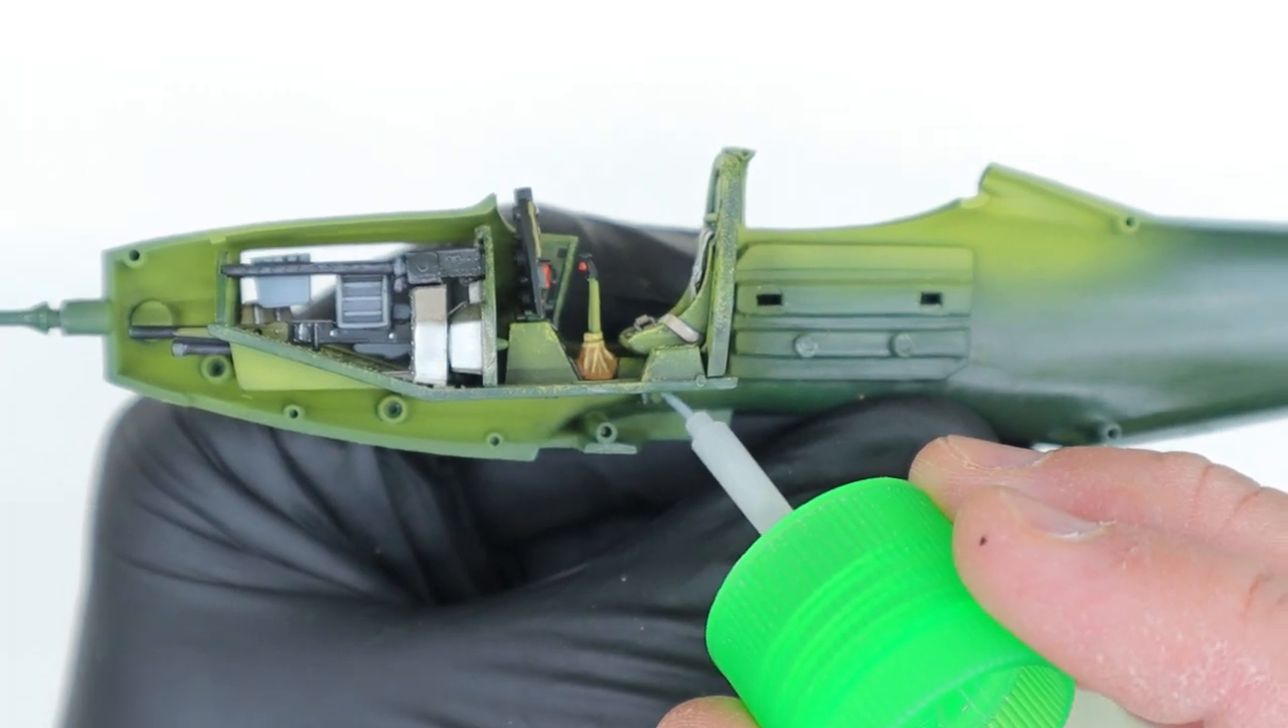Here's a look at the completed cockpit and forward gun sections with everything built, painted, and glued in place.